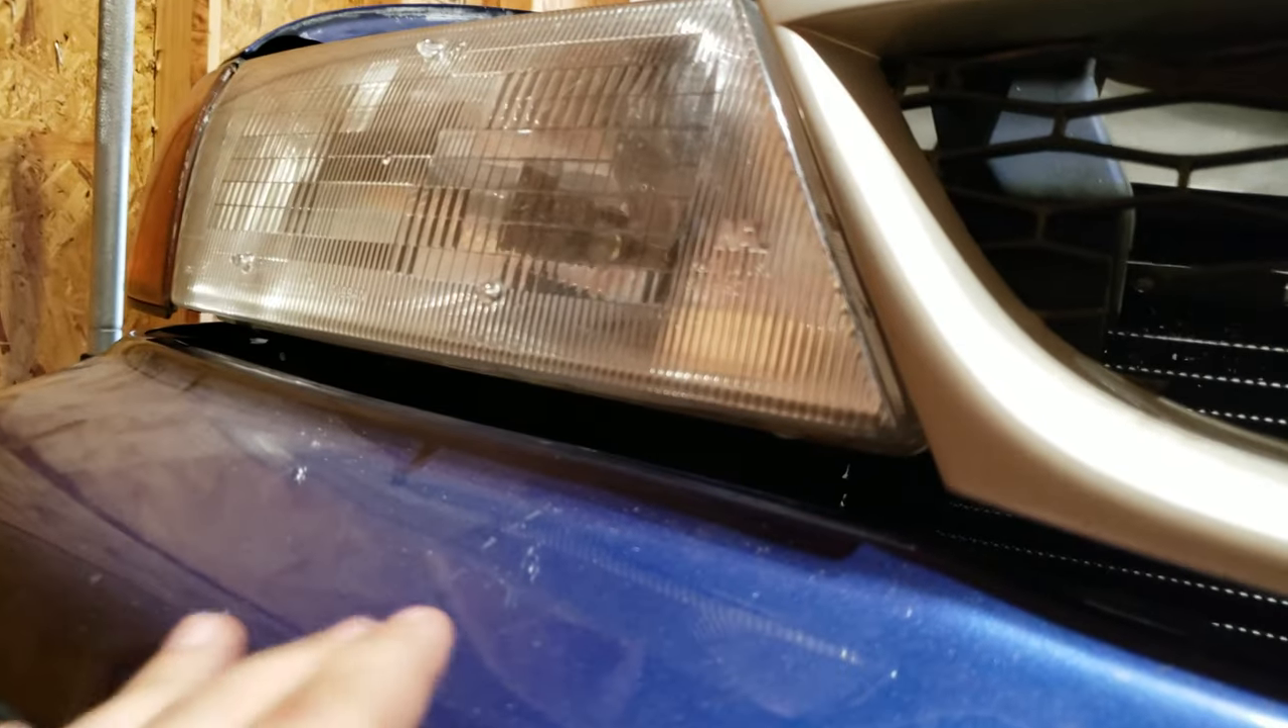As you can see on this side with the headlight there is a monster gap.